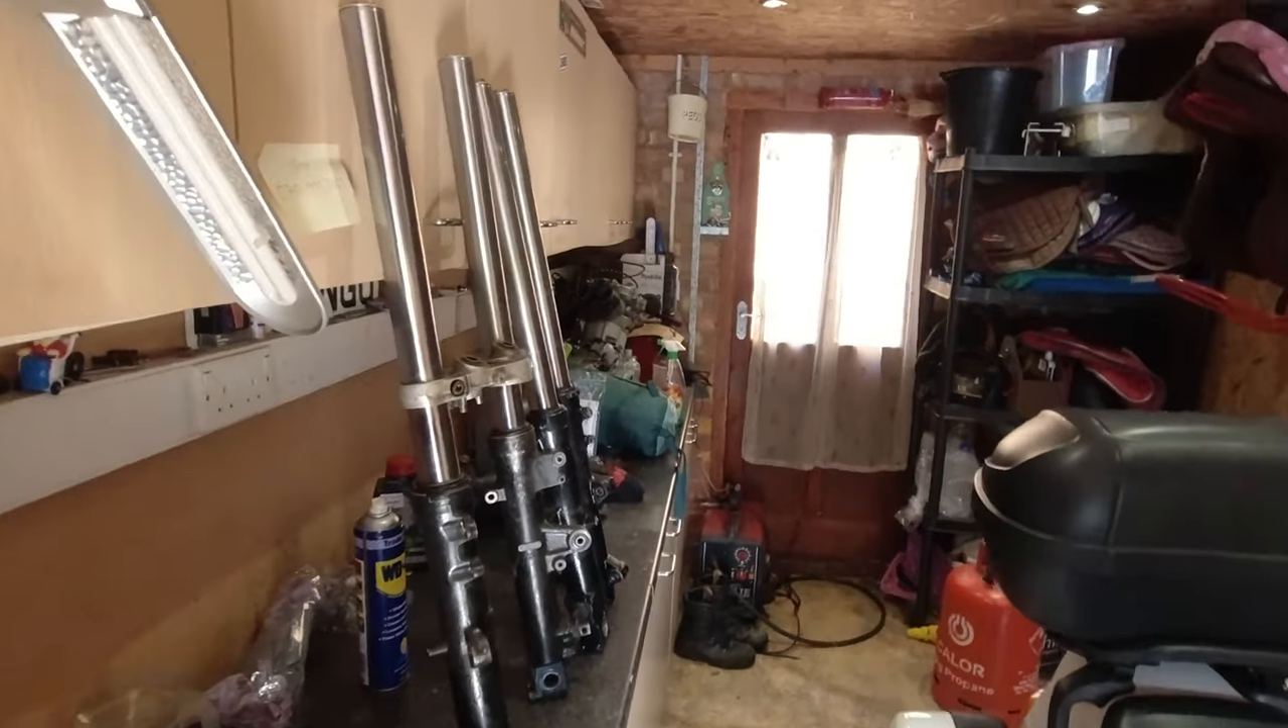It's about 40 minutes later, the front end's stripped out, and I've got the old forks out.